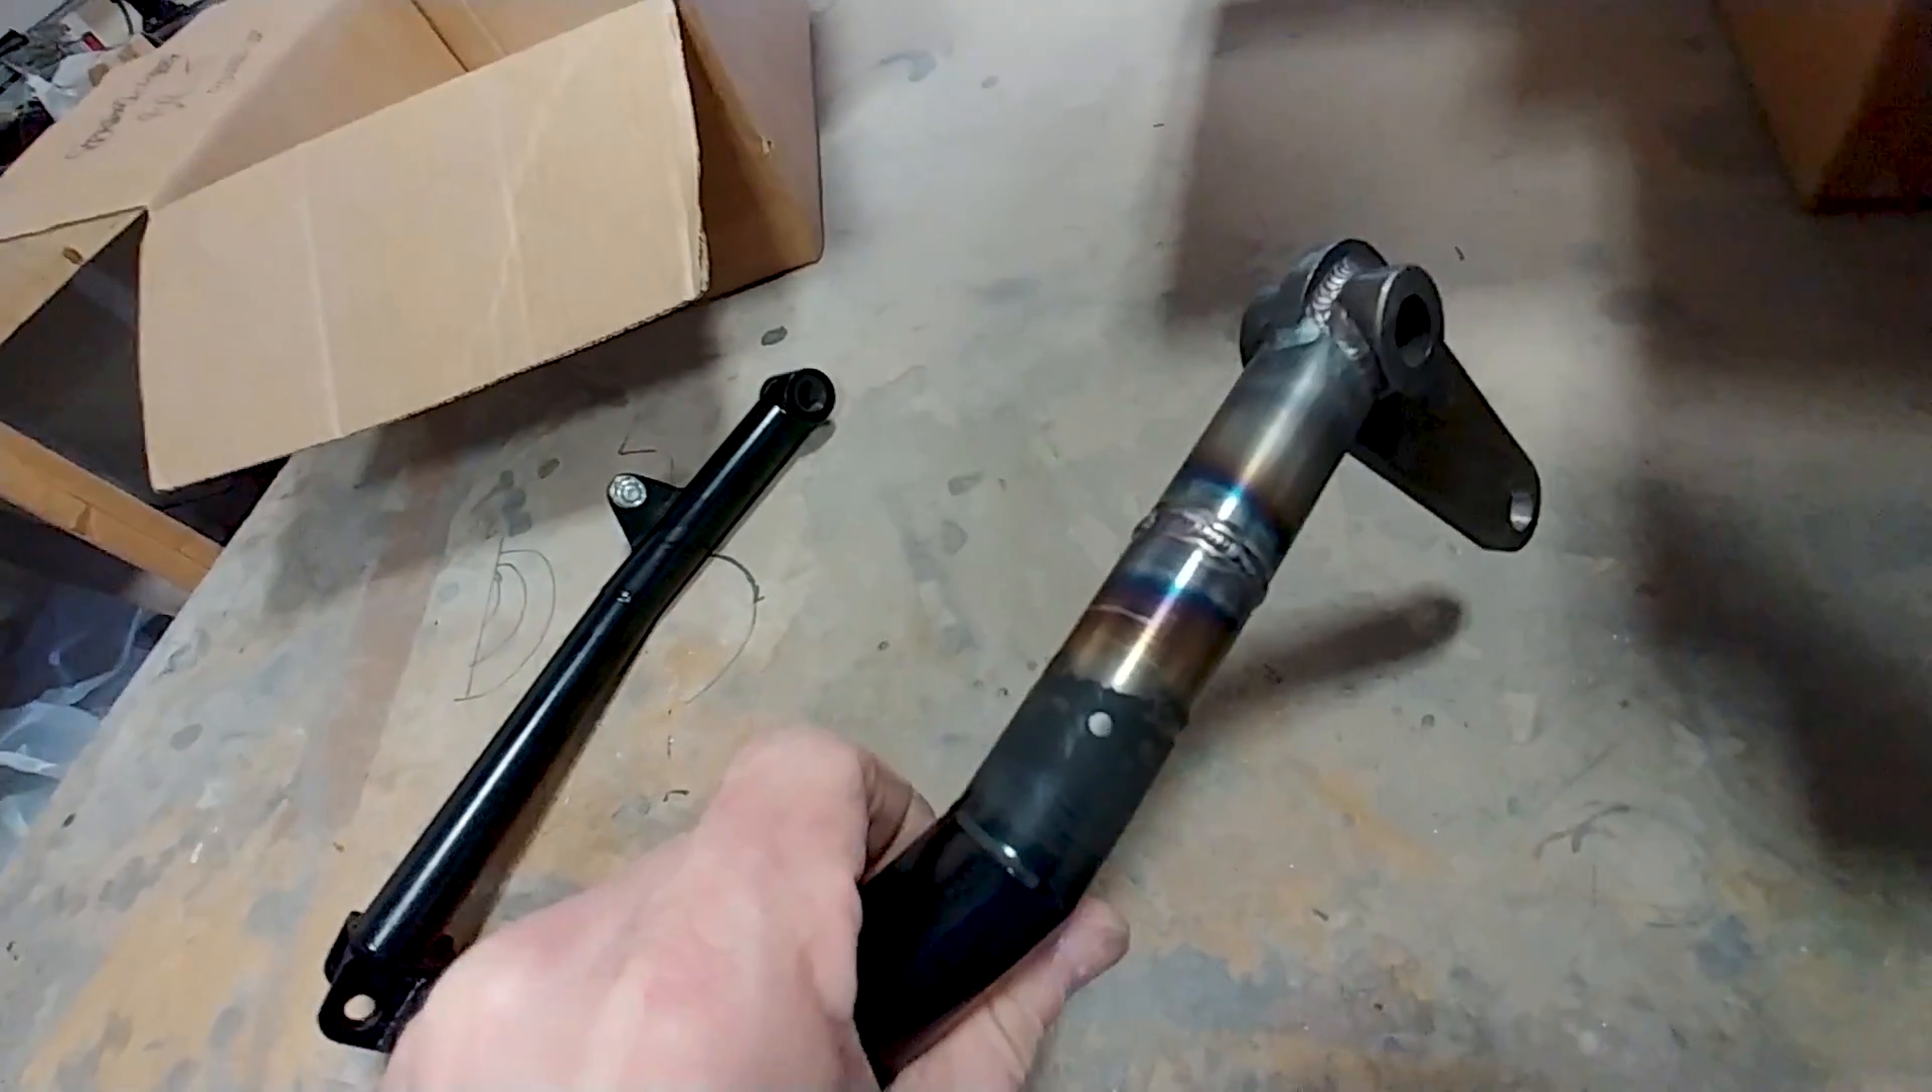Britt sort of cut the tube about halfway up and then put the new tube in place.